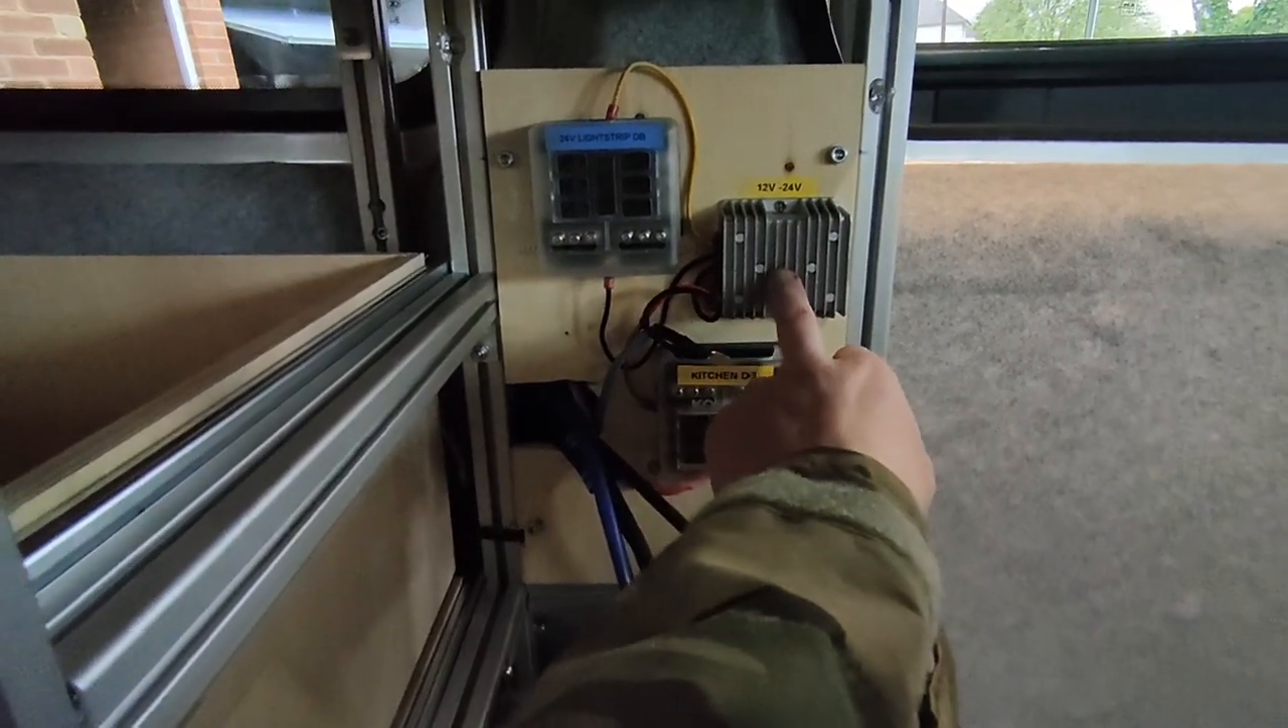So yesterday I didn't actually get the camera out to do much filming but I've put in all of the local distribution points so as well as mounting some plywood to the metal frame to actually fit them on.